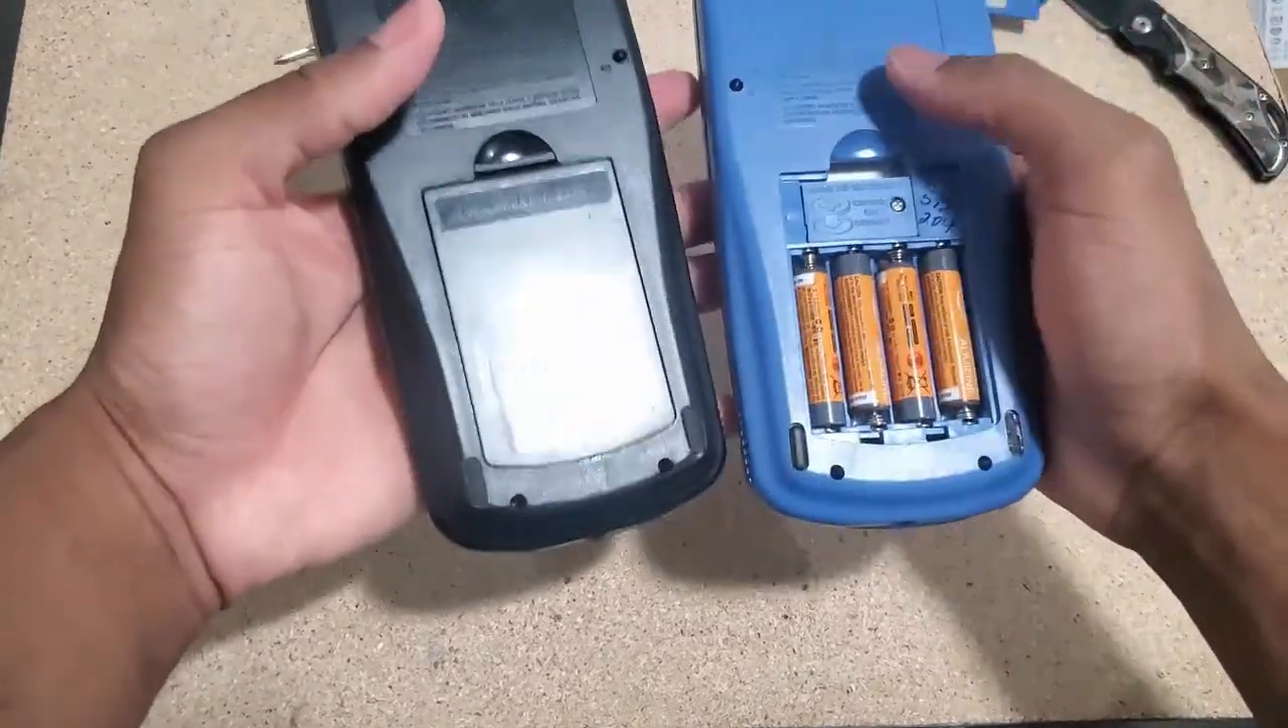I've already removed the back plate on uh on a non-working one because this one is working.